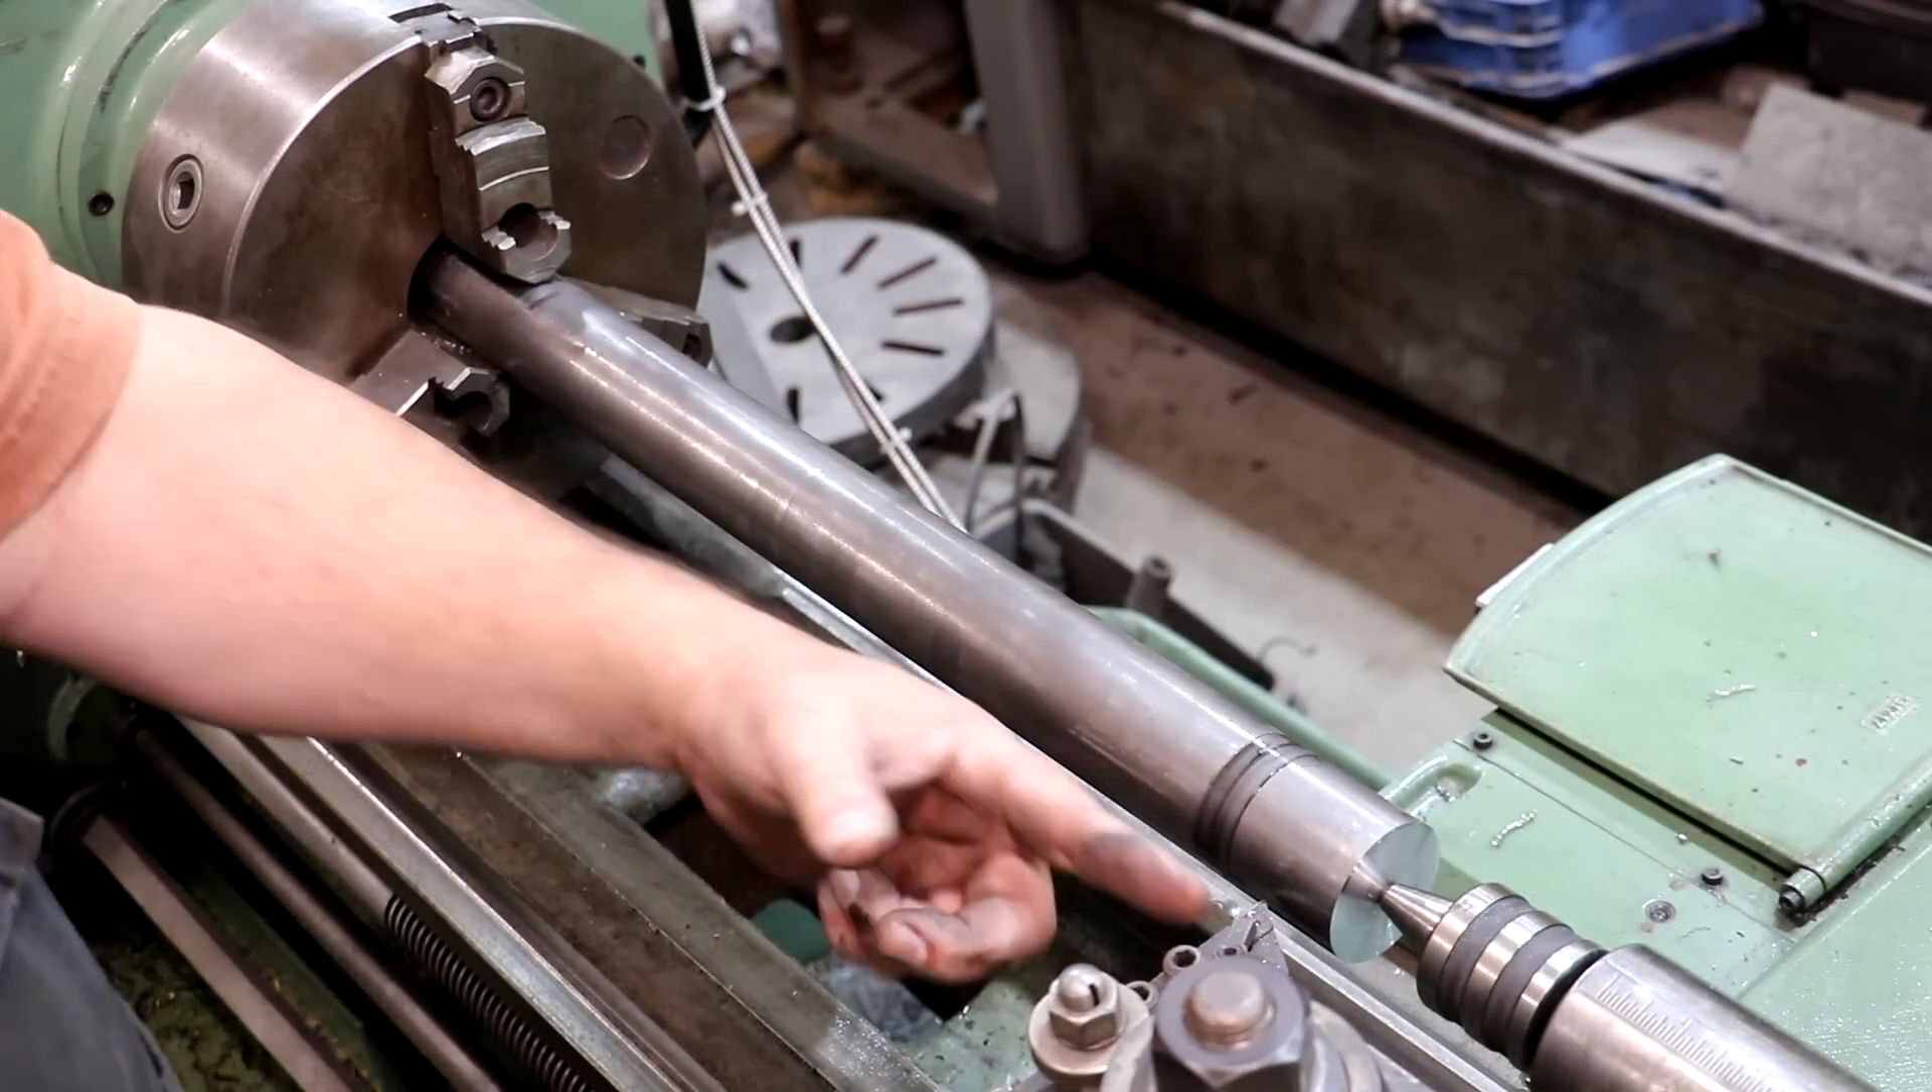We've got our end supported now with a, uh, live center.